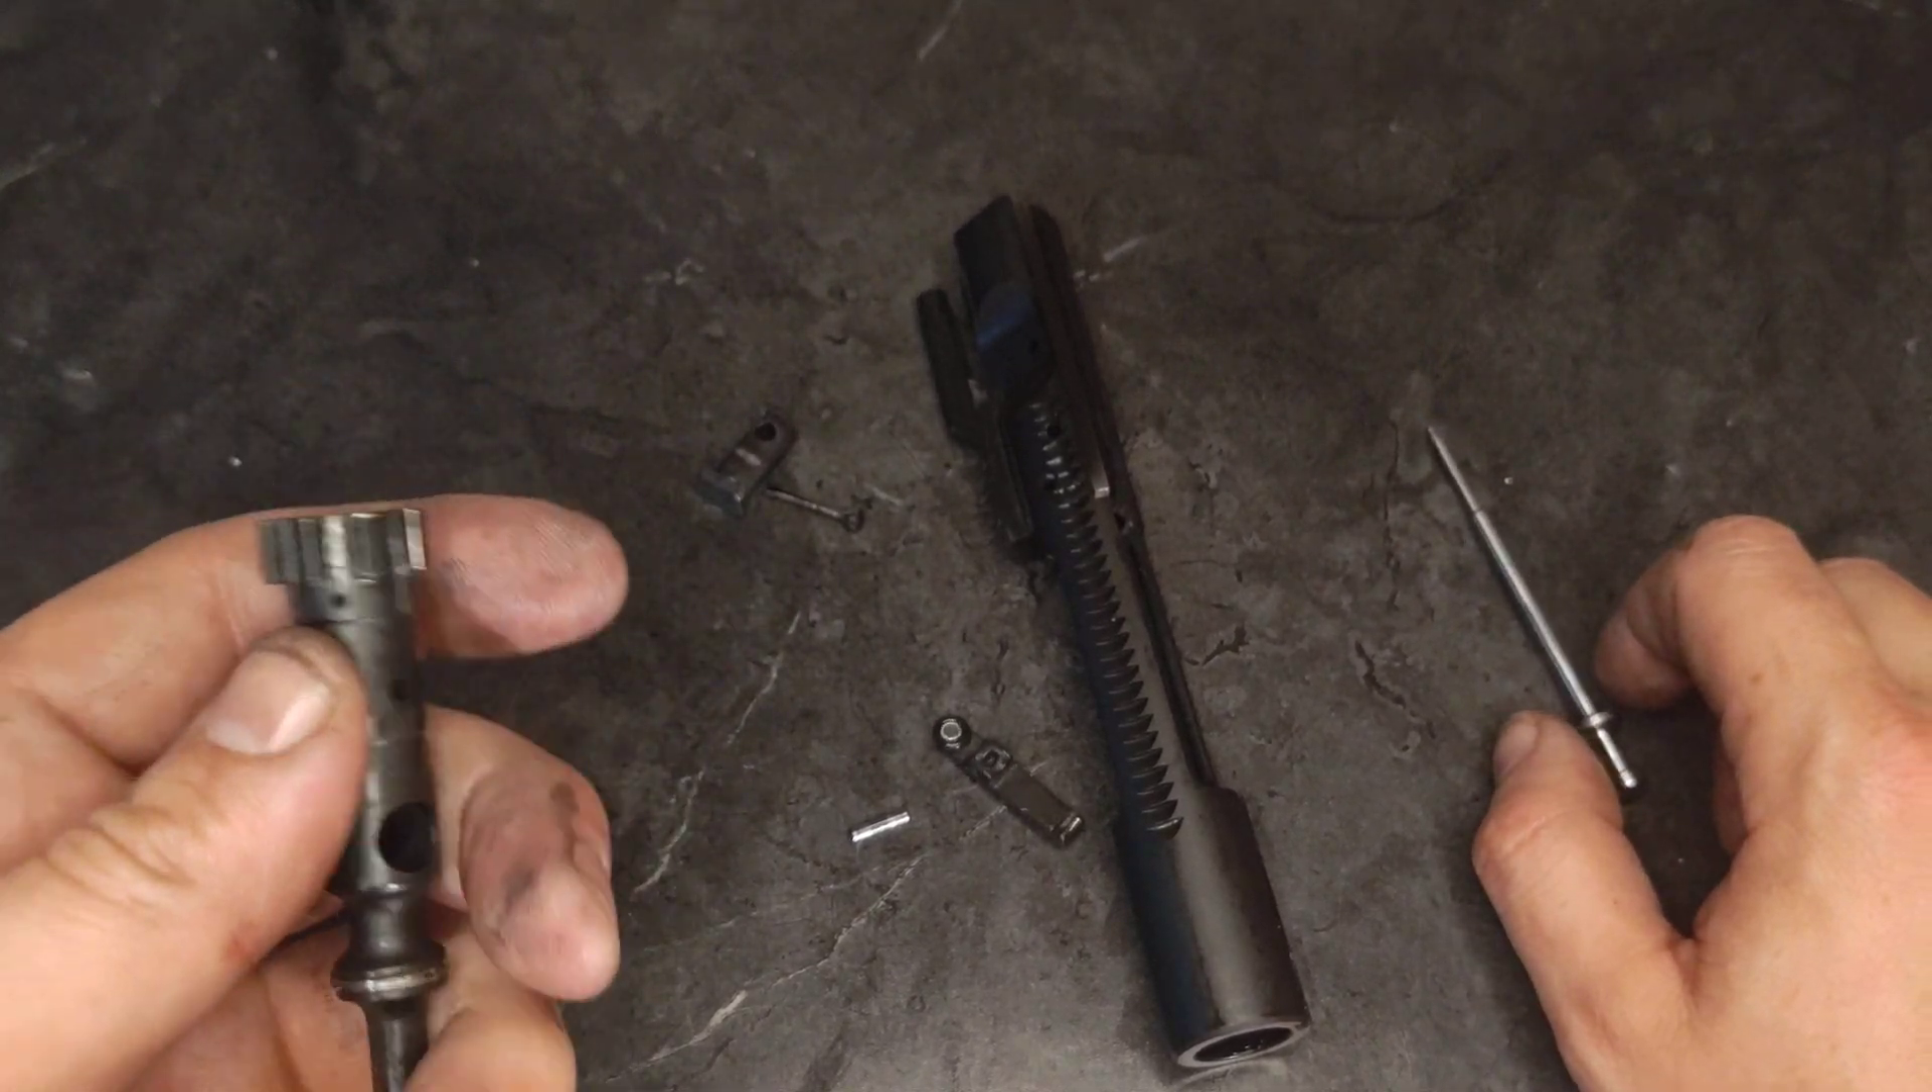That is a disassembled AR -15 bolt carrier group.